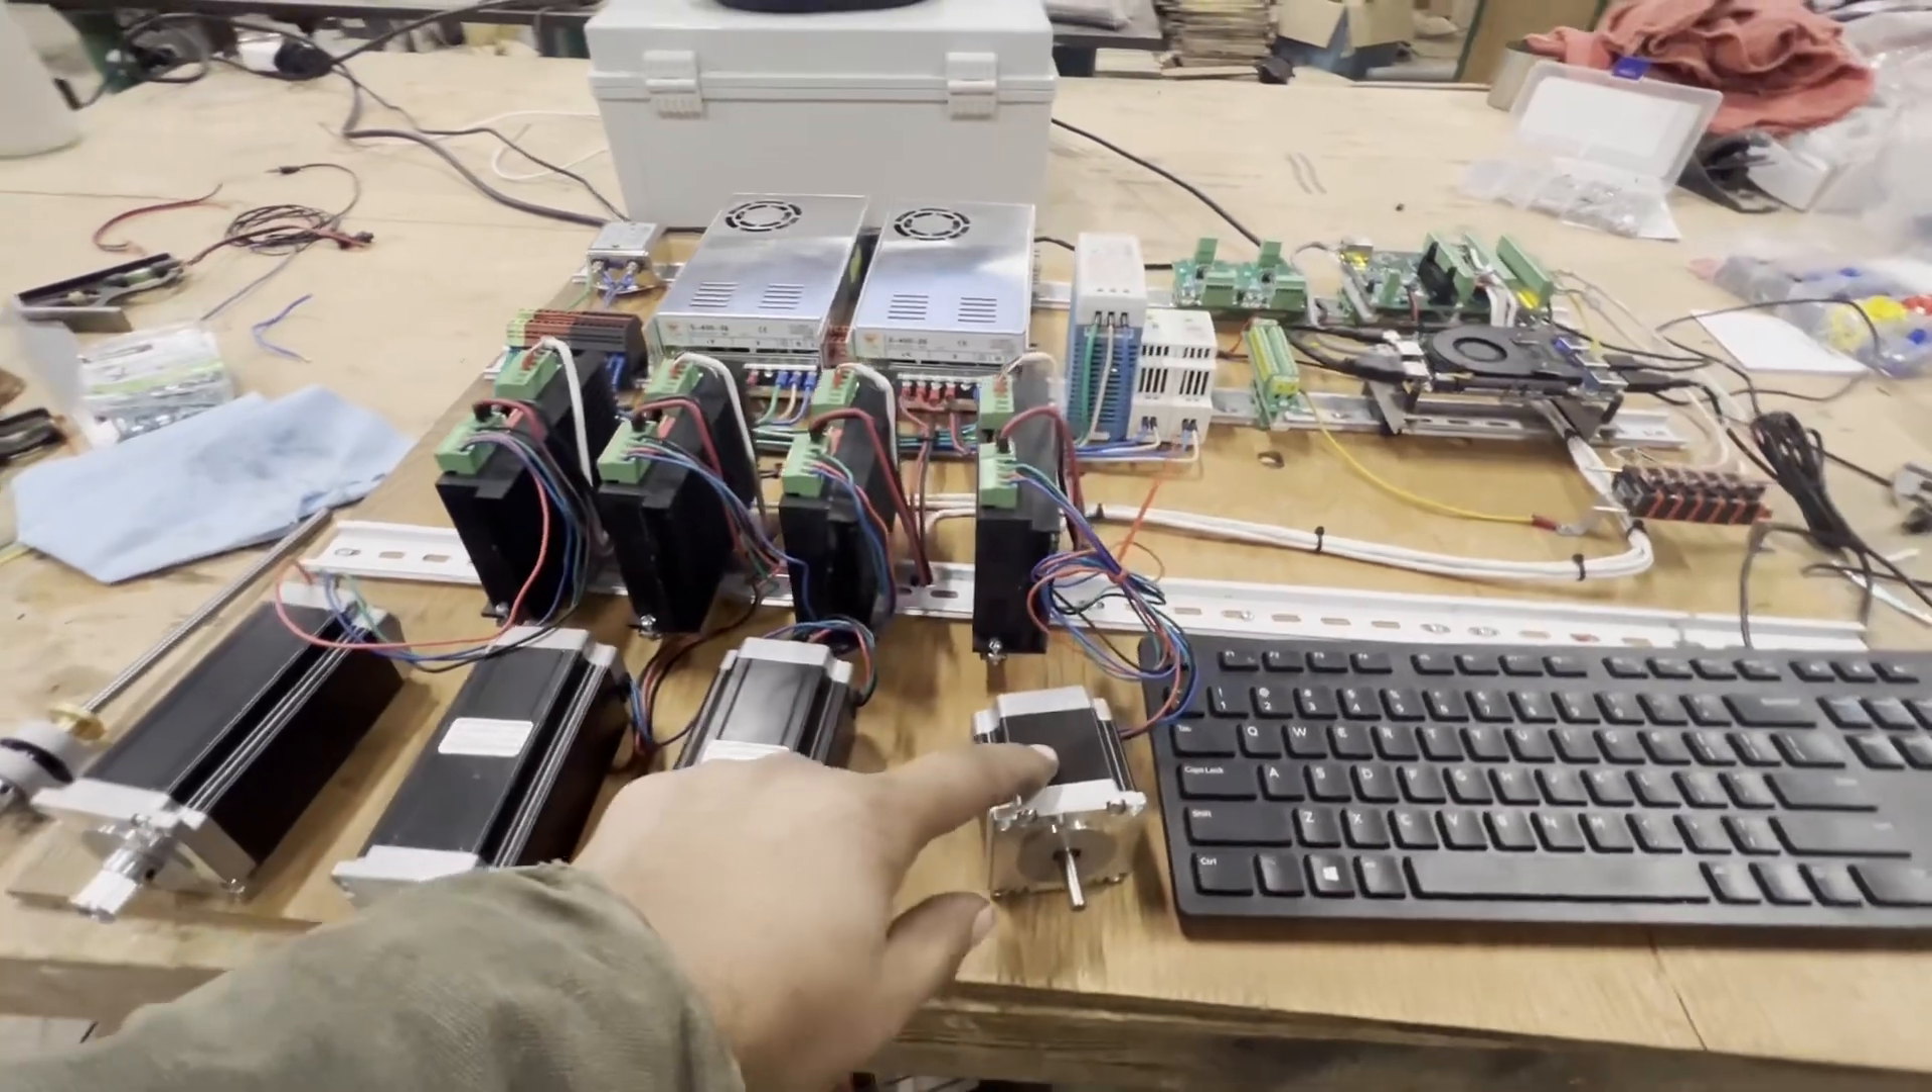I don't have my CNC table yet, I just have my motor set up, so I have my X, my Y, and my Z here.